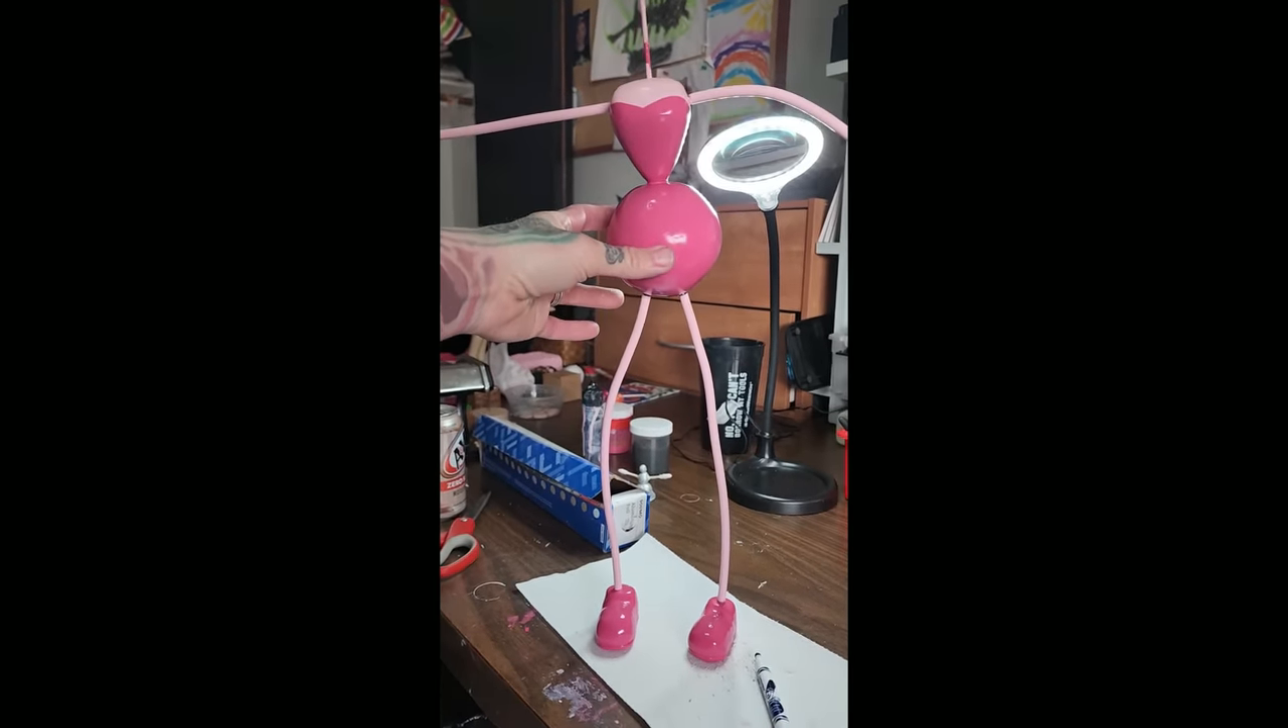Now her arms and legs are in place. So I just need to glue them.